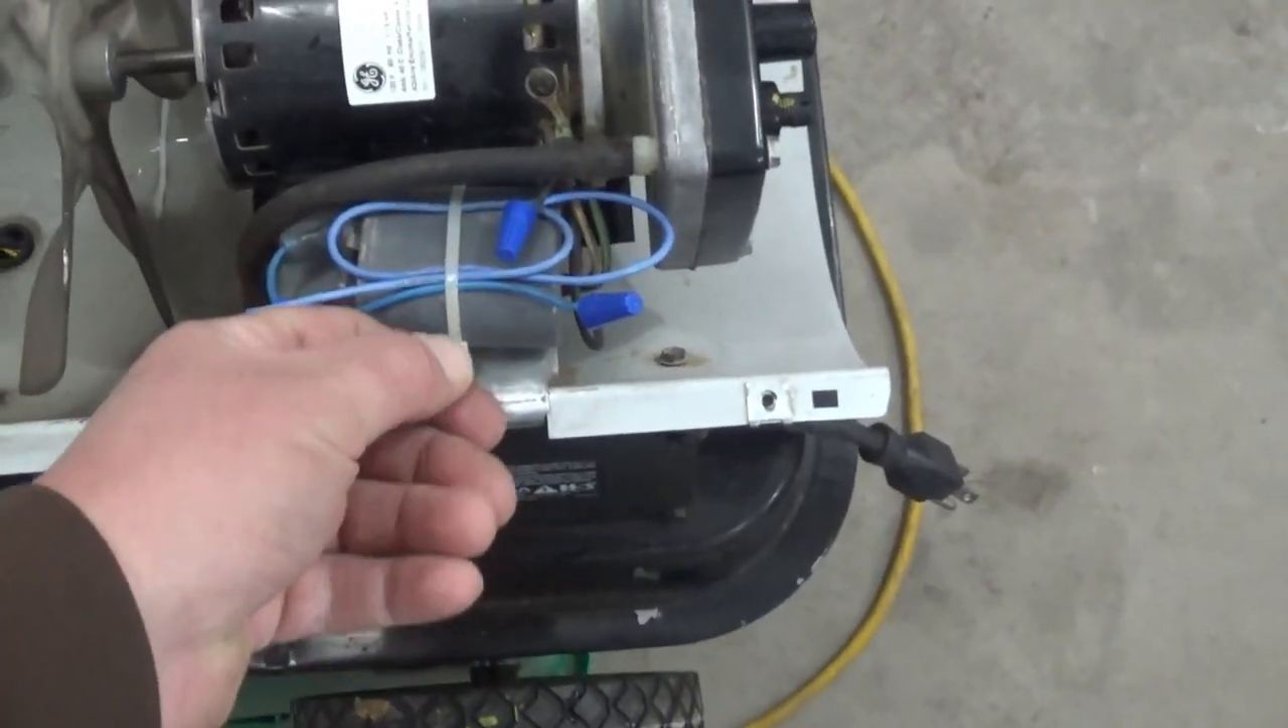As you can see, I've actually created a mount here for this capacitor with the zip tie.